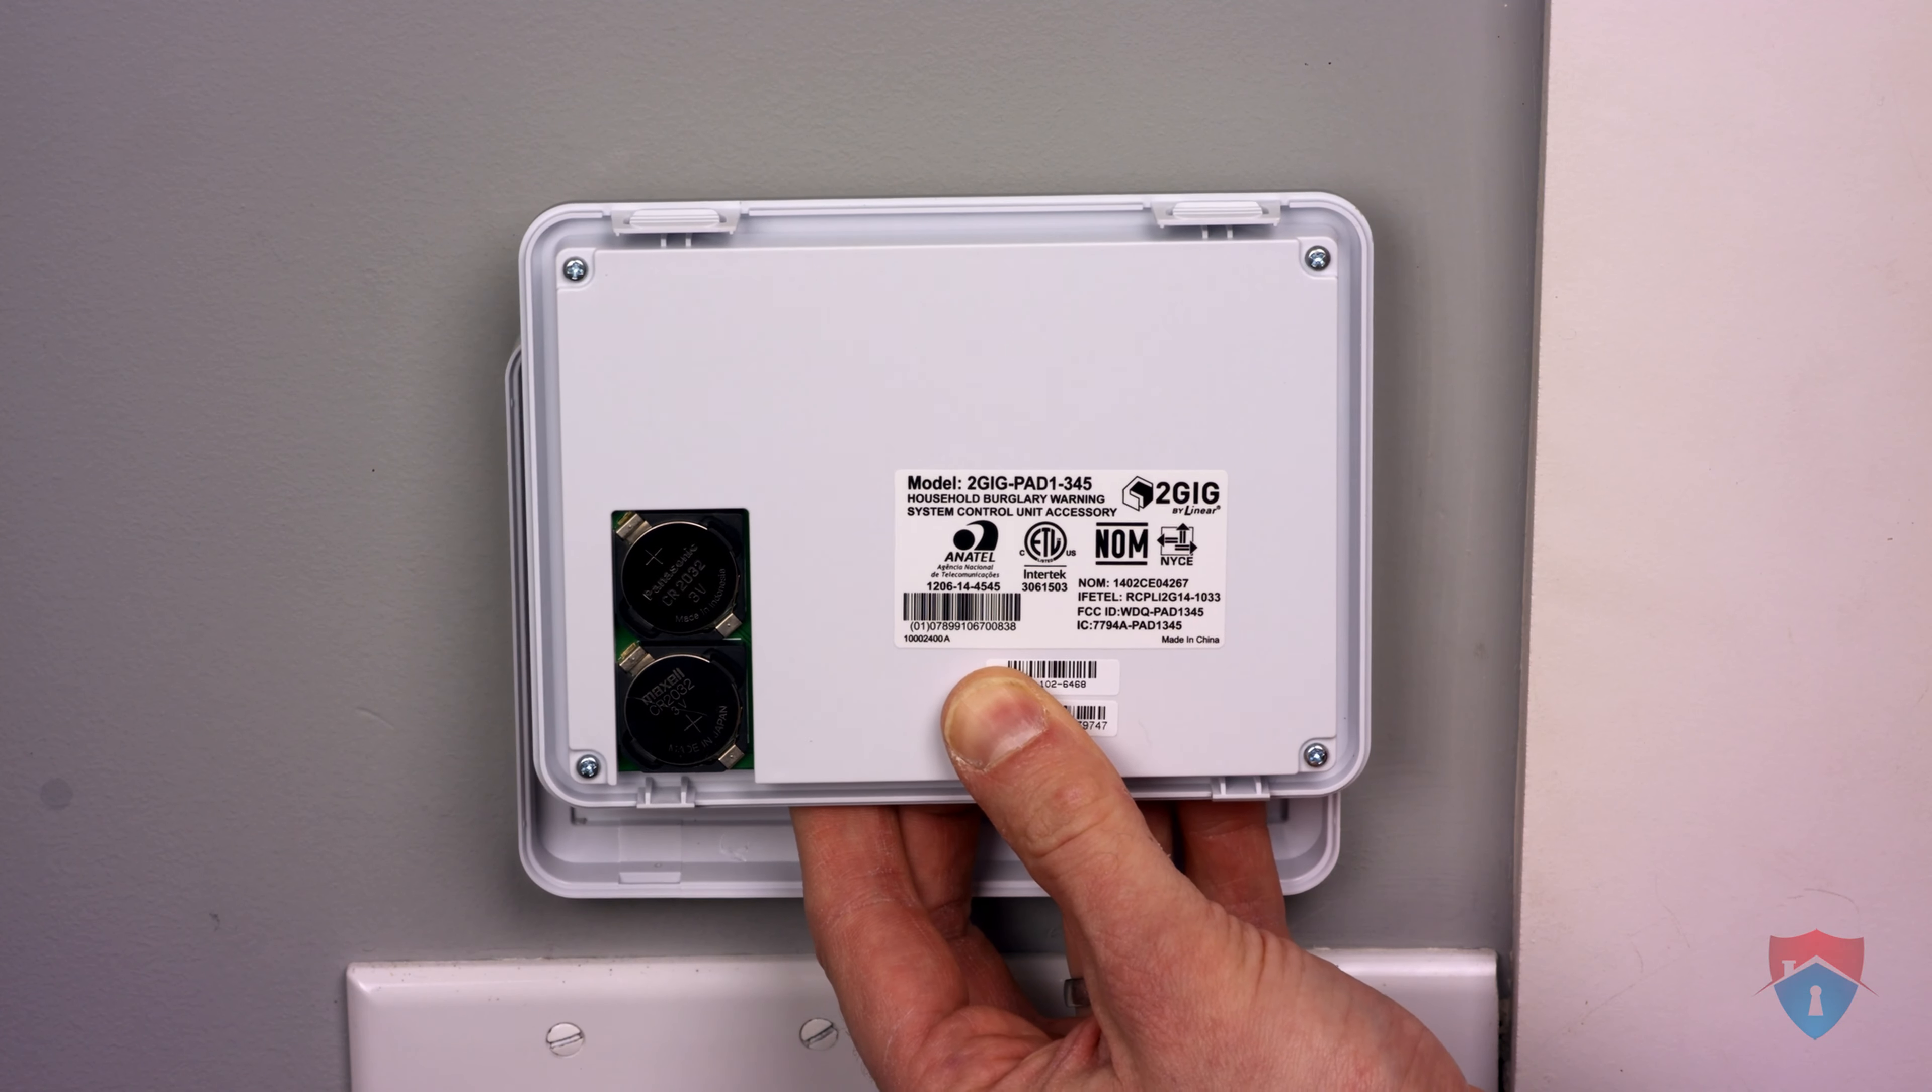Now that we've removed the keypad from the back plate, you'll notice the two batteries on the back here.